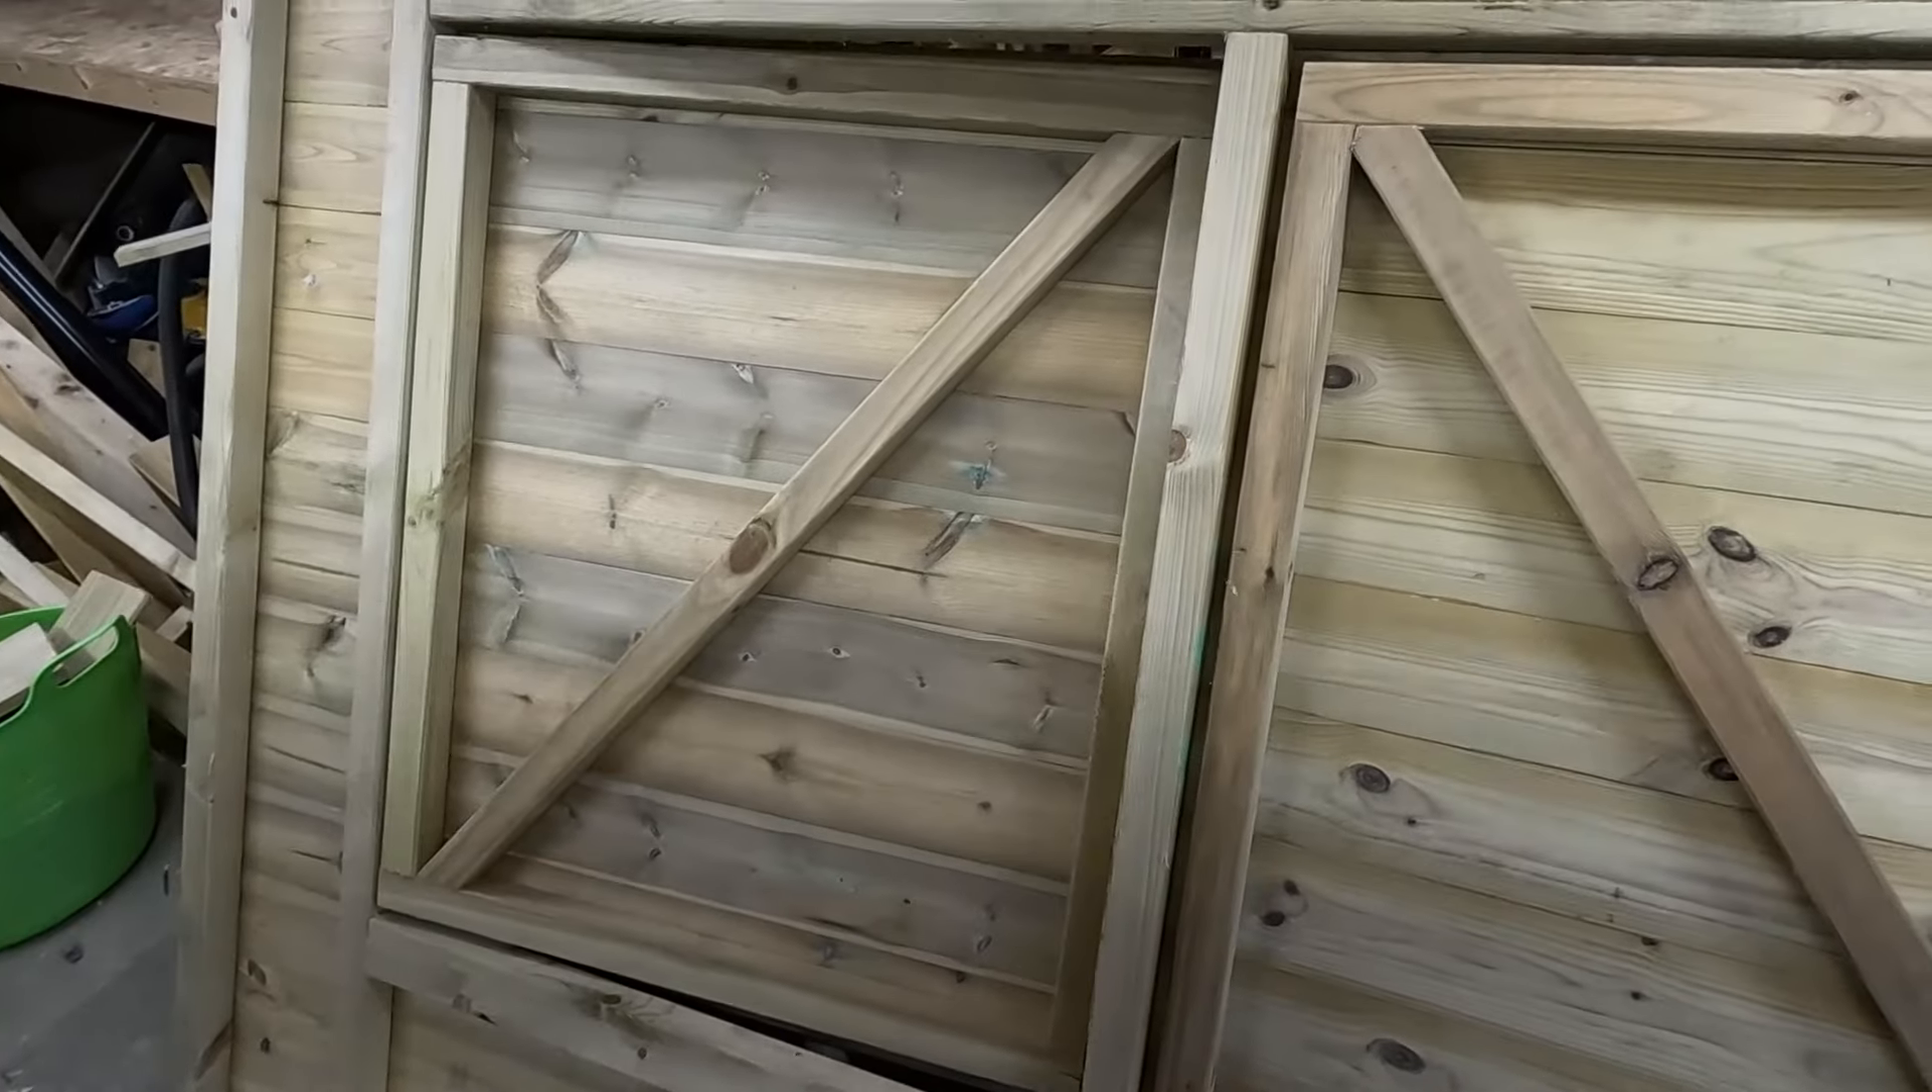I've gone back and retrofitted two diagonals now as you can see.